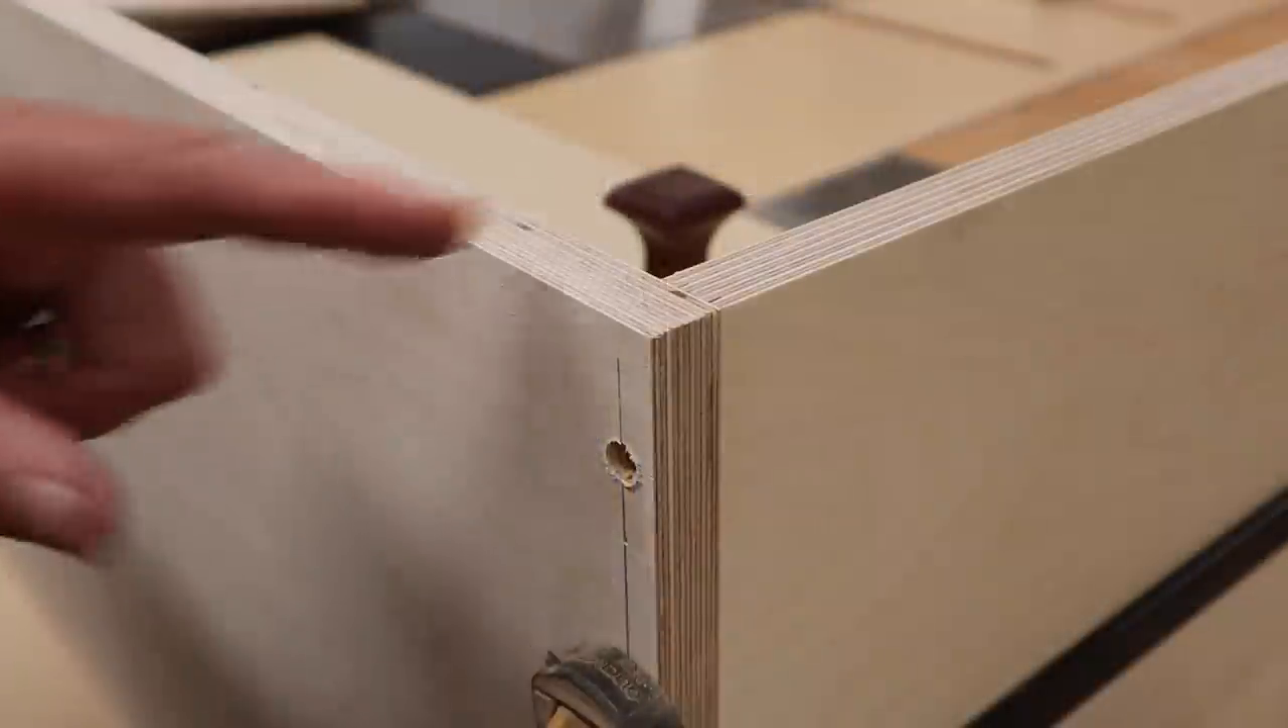I've clamped the parts in place, making sure that they're flush at the front and the sides.